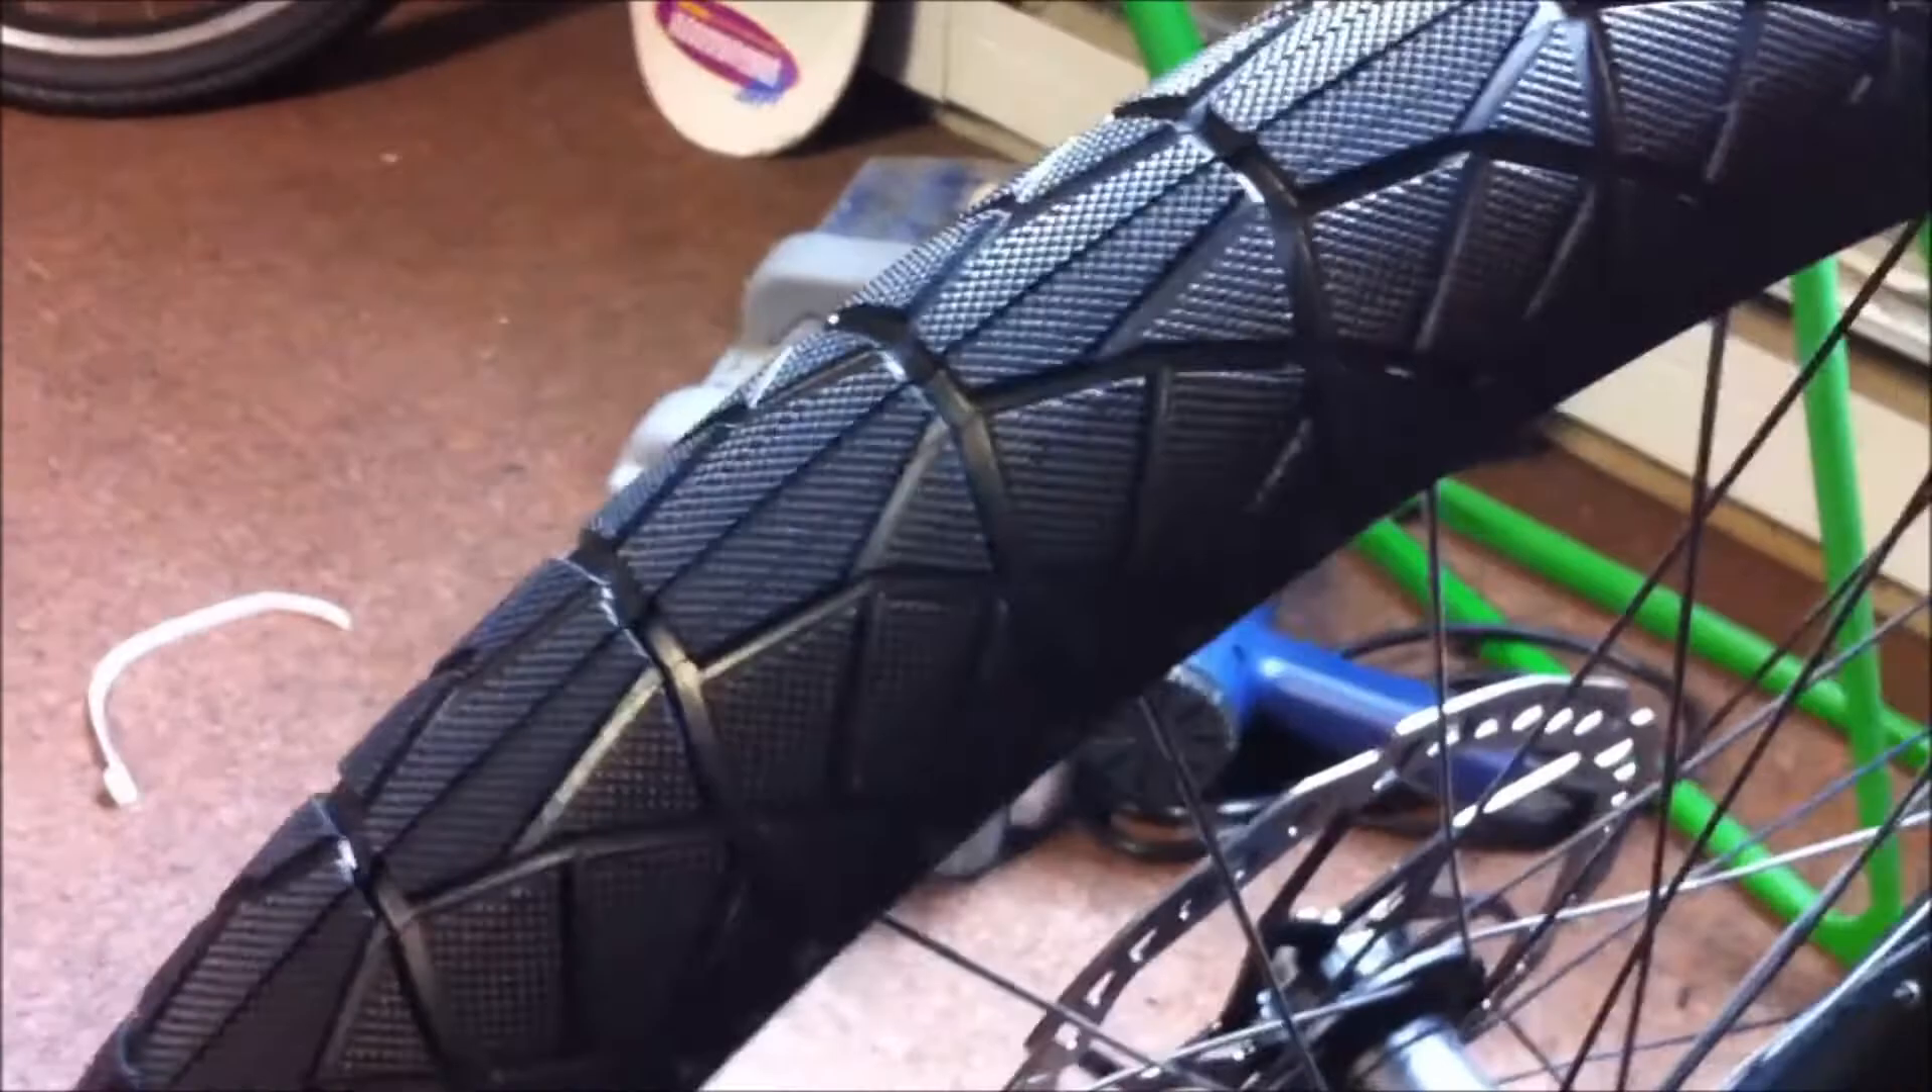Alright, I got the new front tire on and mounted.